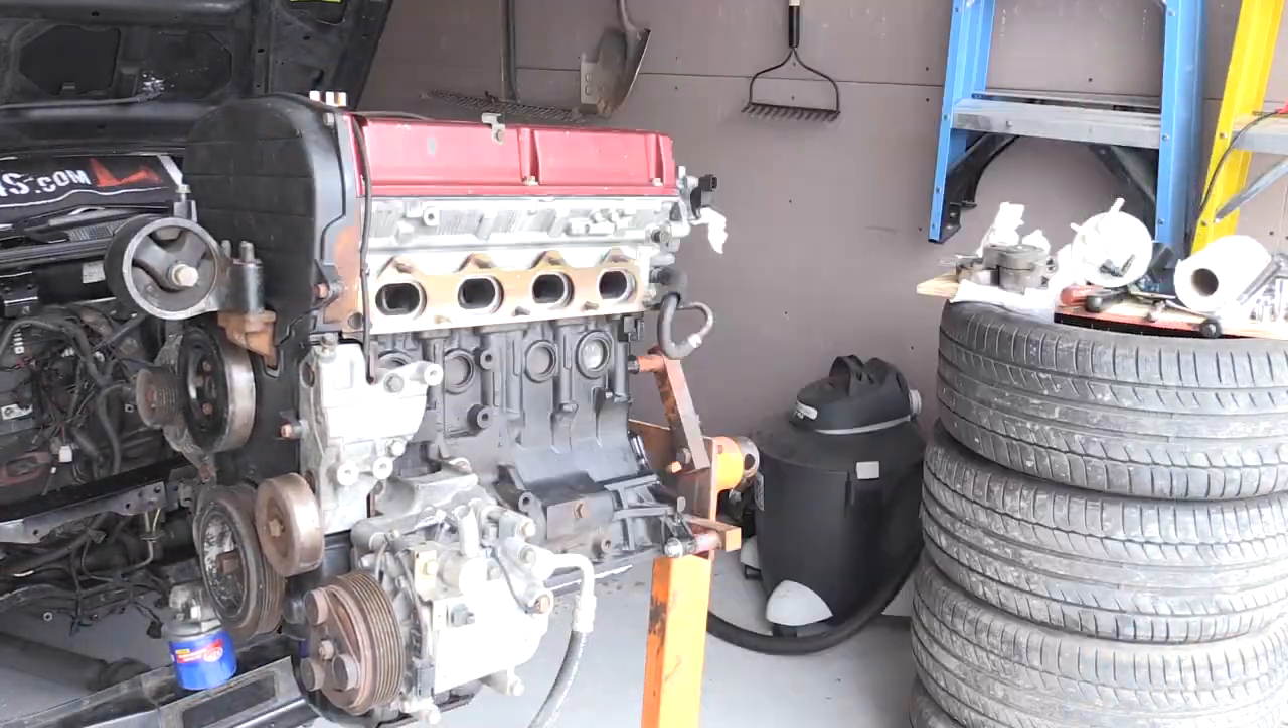We obviously got our valve cover and everything on the front of the motor kind of back on and ready to go.